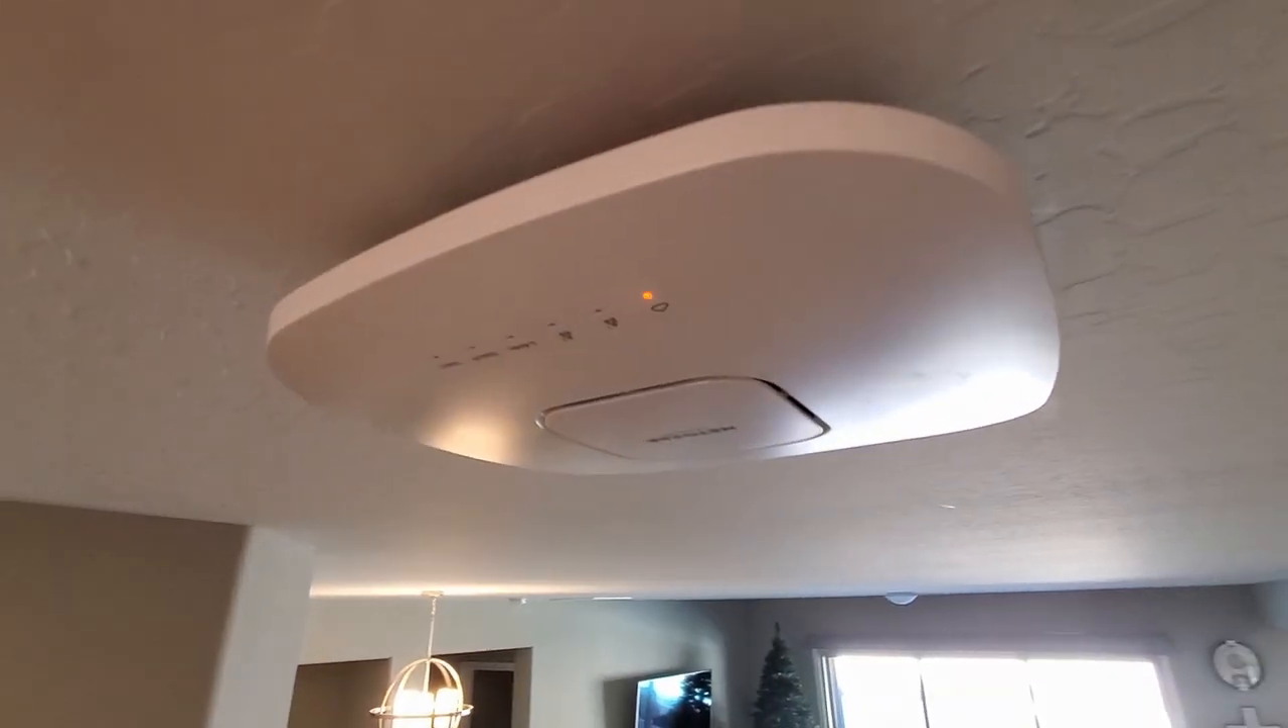And now we attach the access point to the bracket. It basically screws onto the bracket. And there we go, we're done.